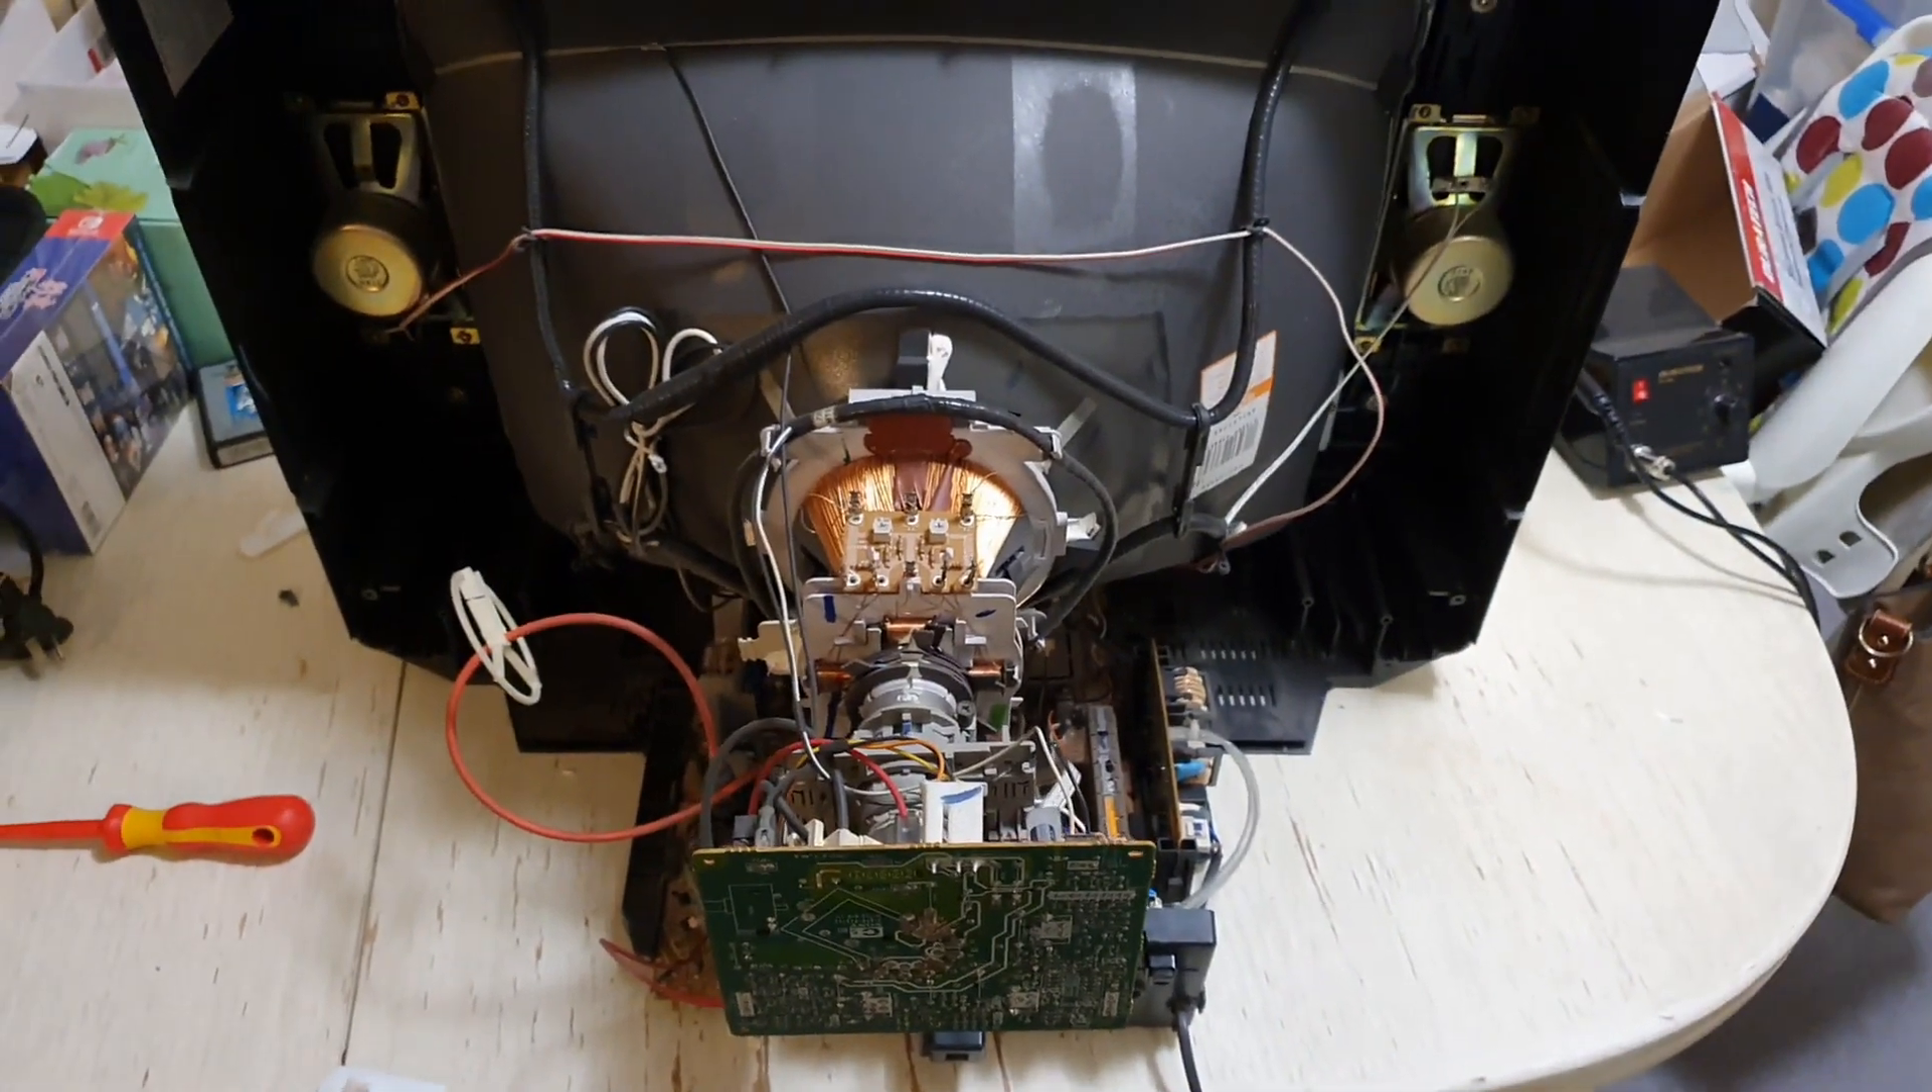So this is the TV with the back off now.